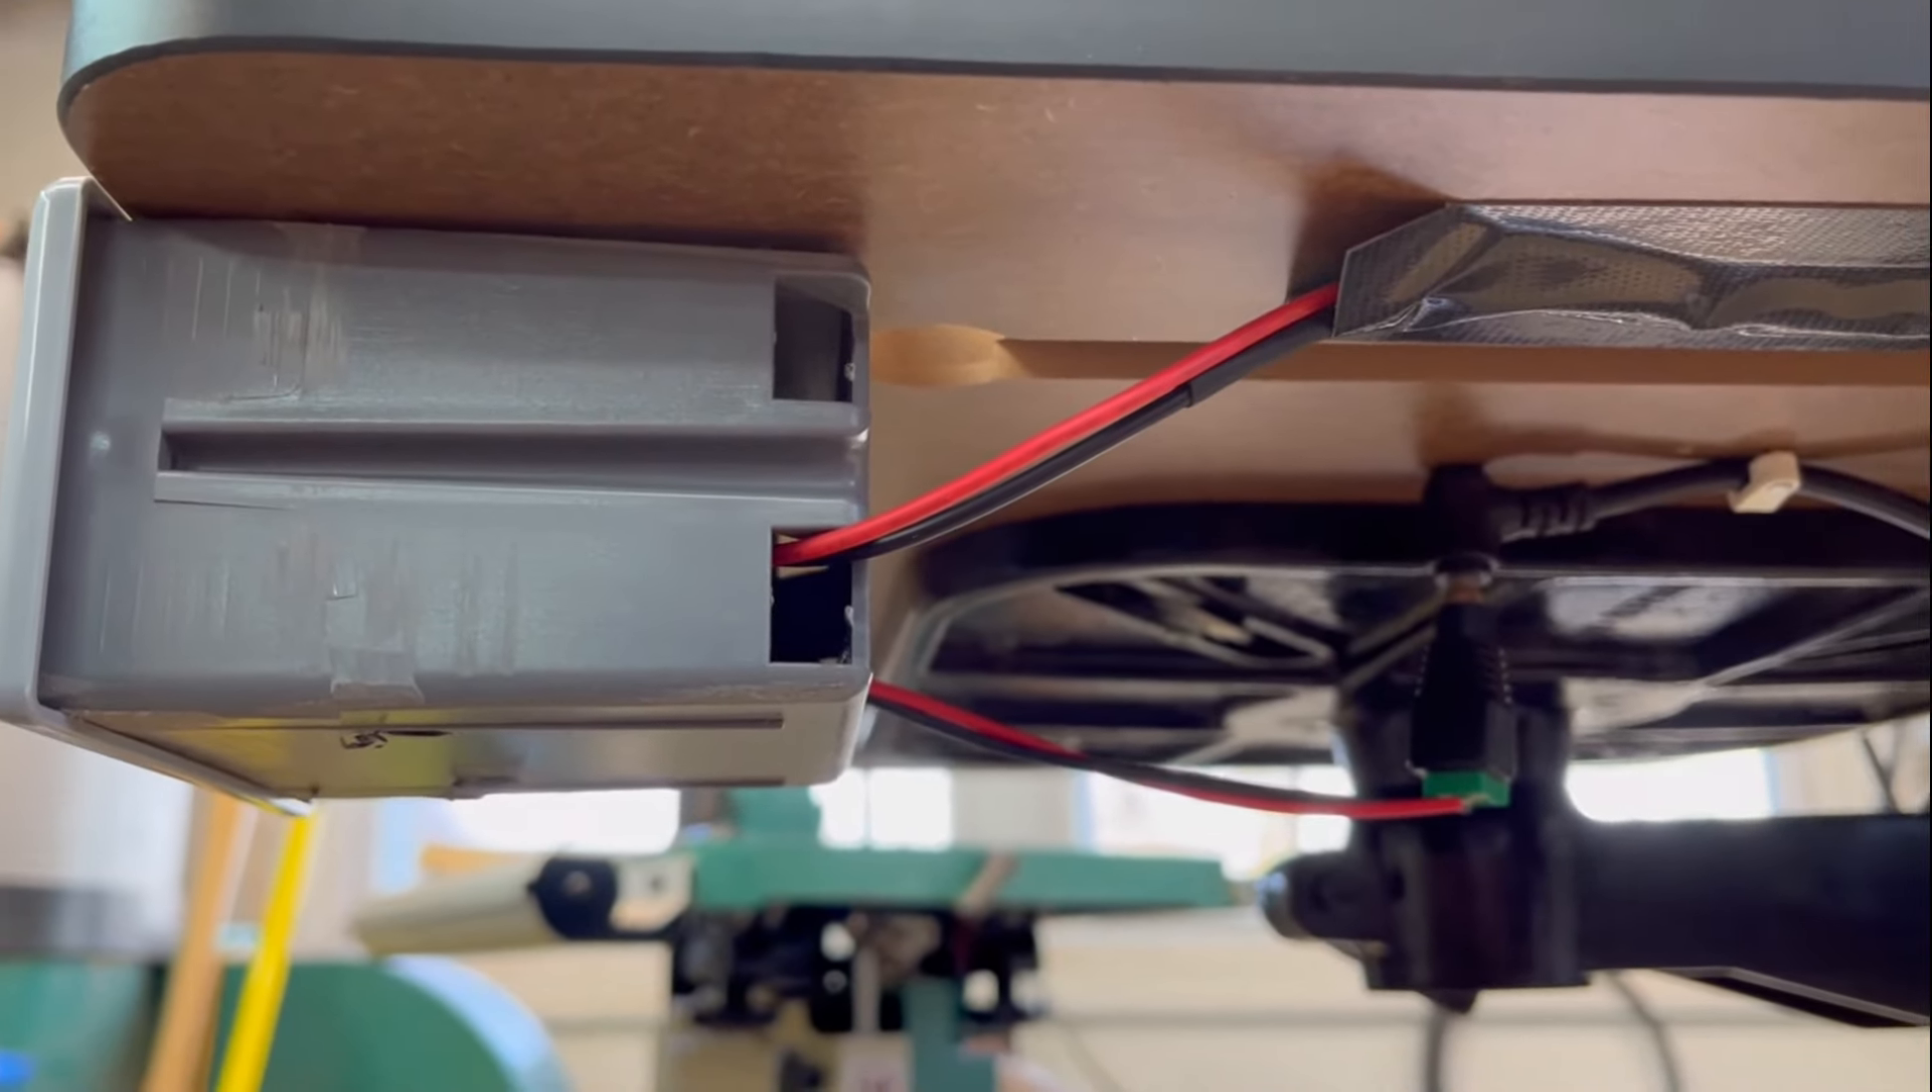I did a little cable manager with some gorilla tape and i got that in the bracket there and the wire is coming out of the box there and this seems to be working pretty good.